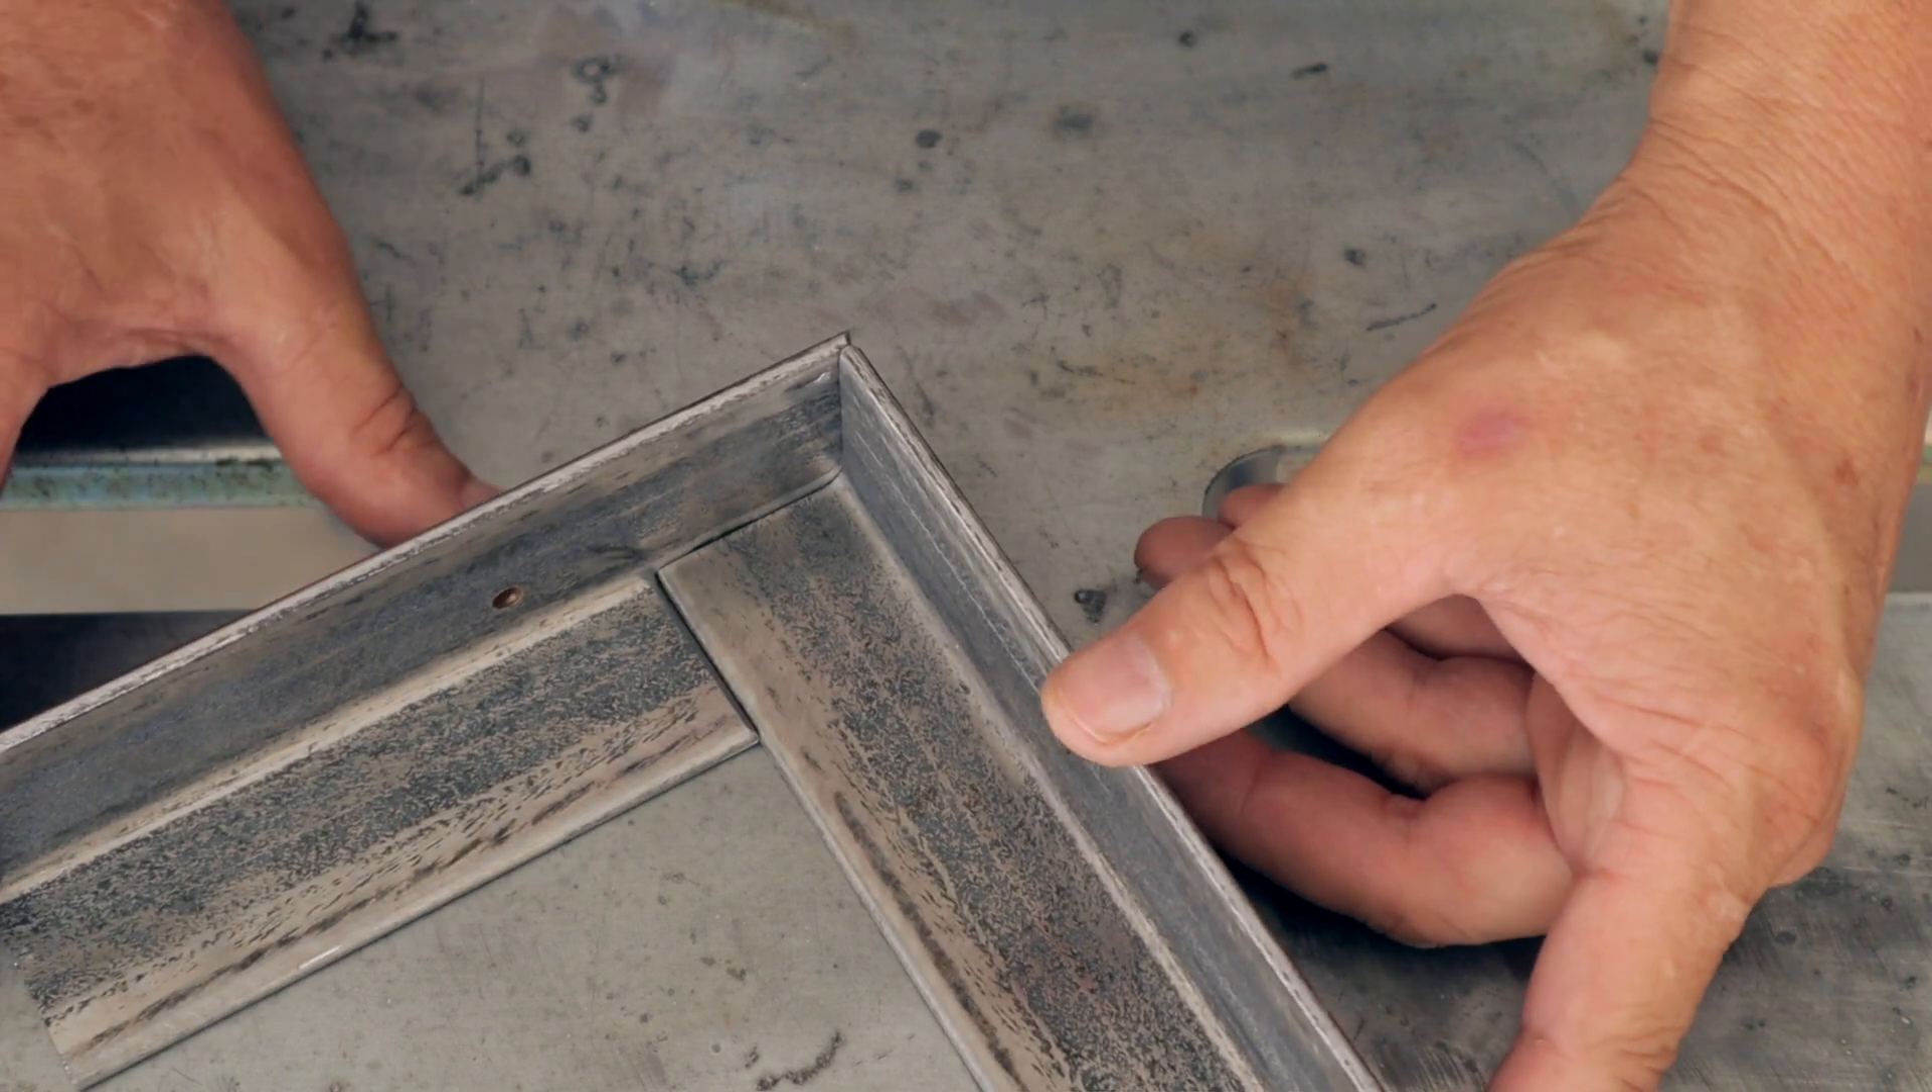So here's what the the joint looks like after I've got it all fit up.